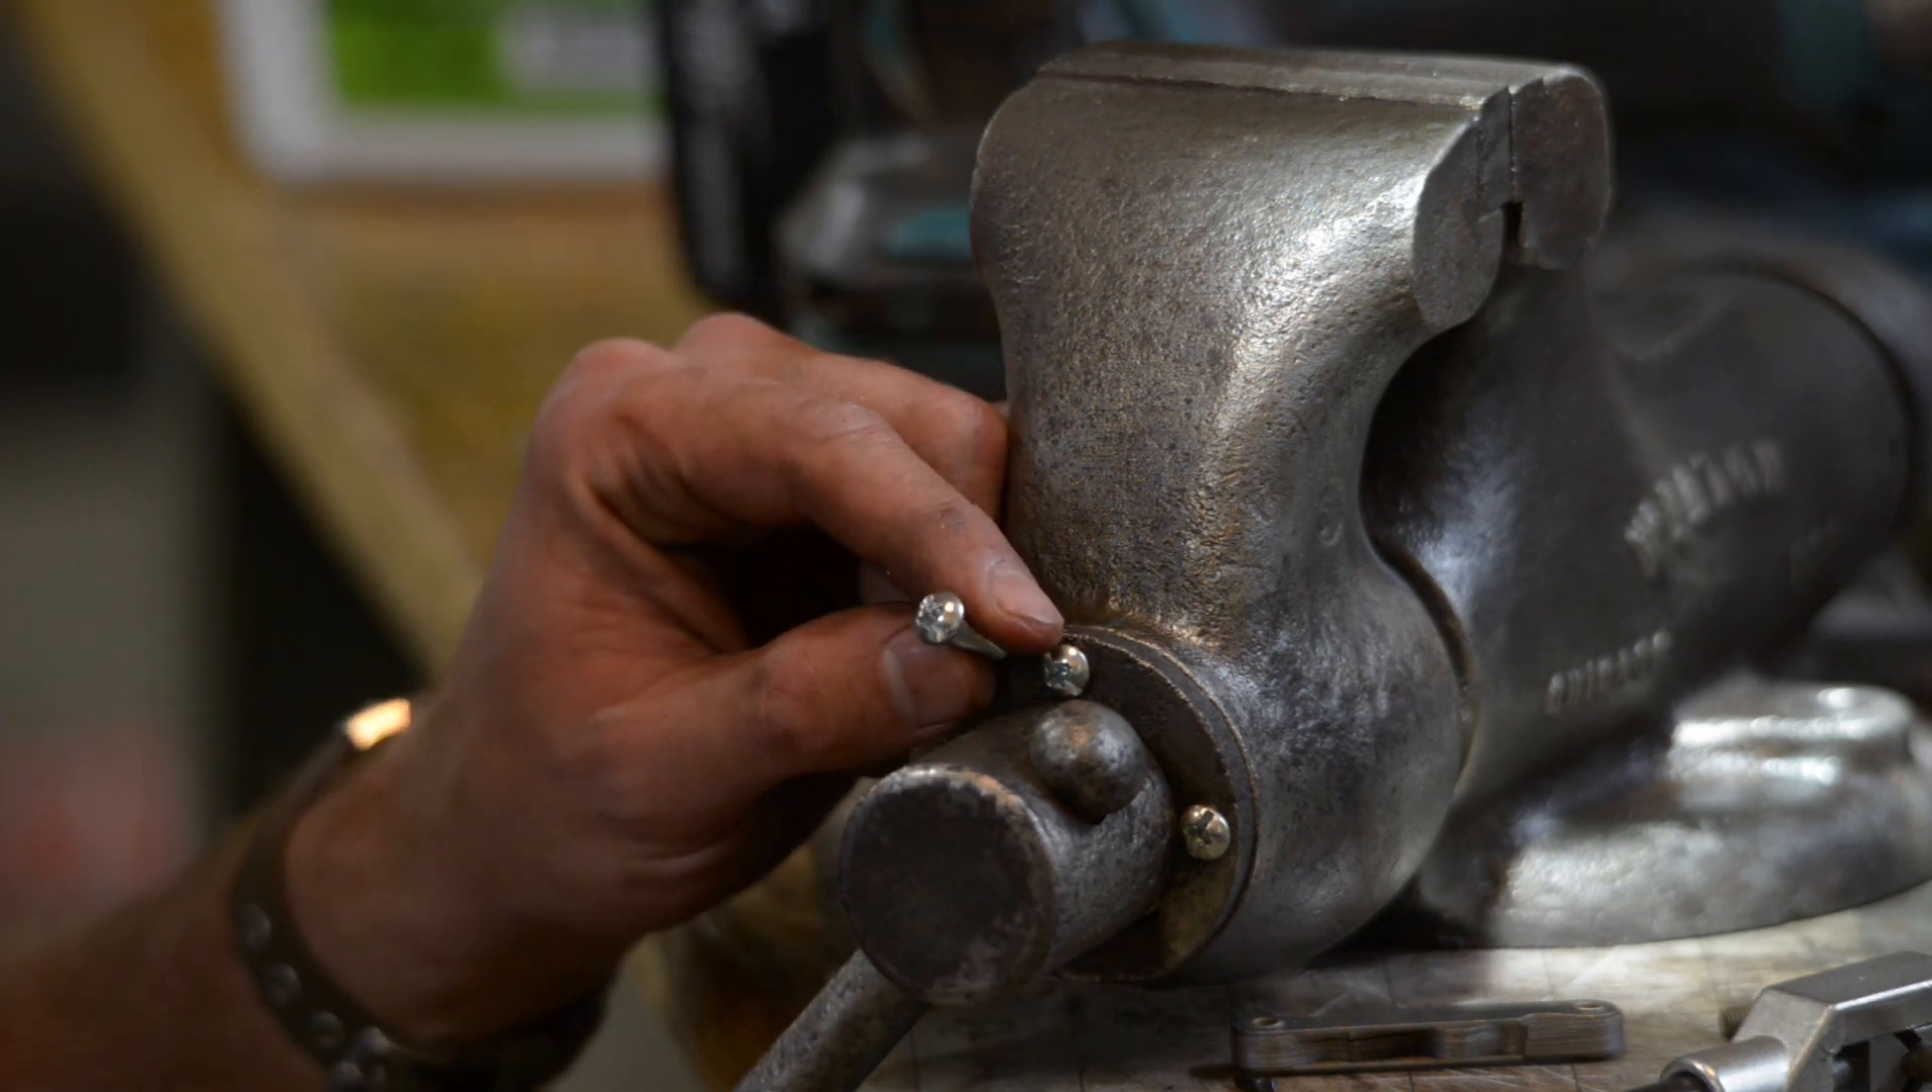I've got all three screw holes cleaned out i've driven two screws in i could put the third one in now.